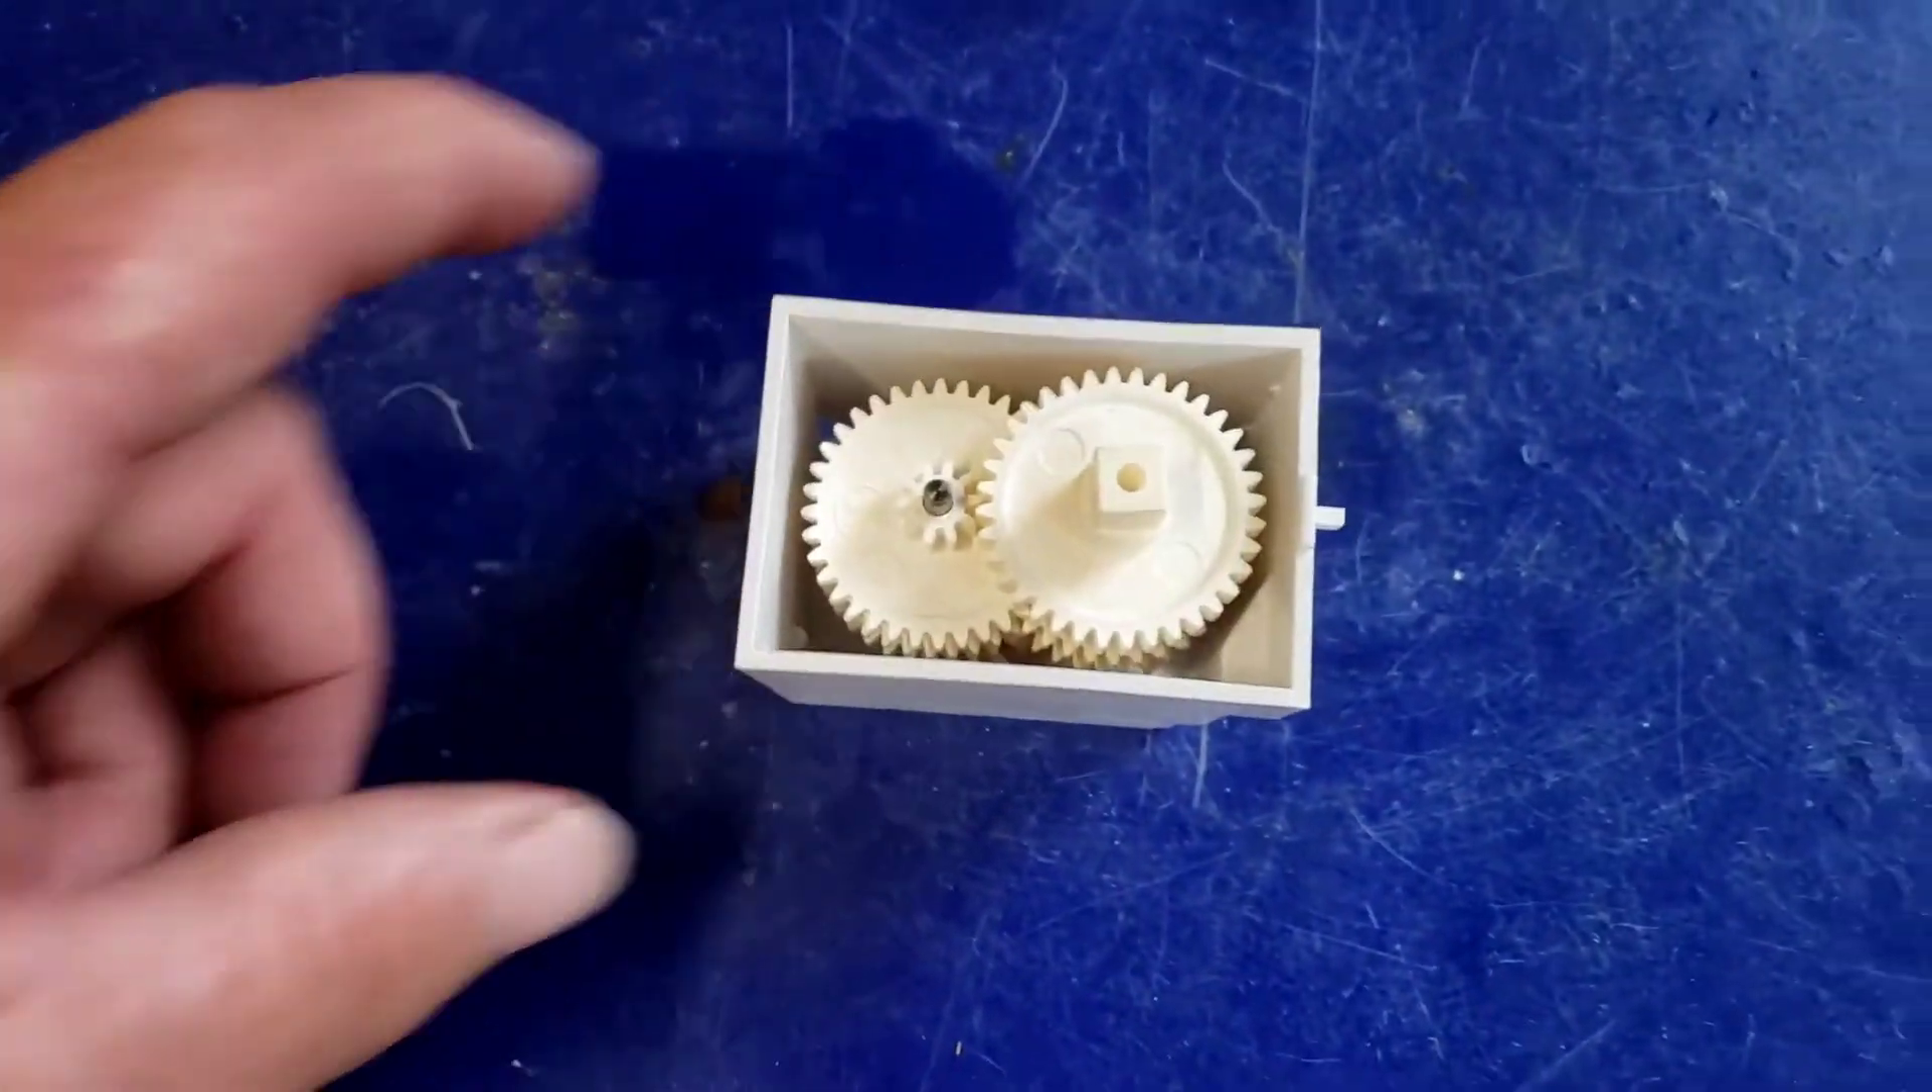You can't really see it all too good, but now the gears are back in there. You can see that they're making contact. They're not sitting on top of each other.